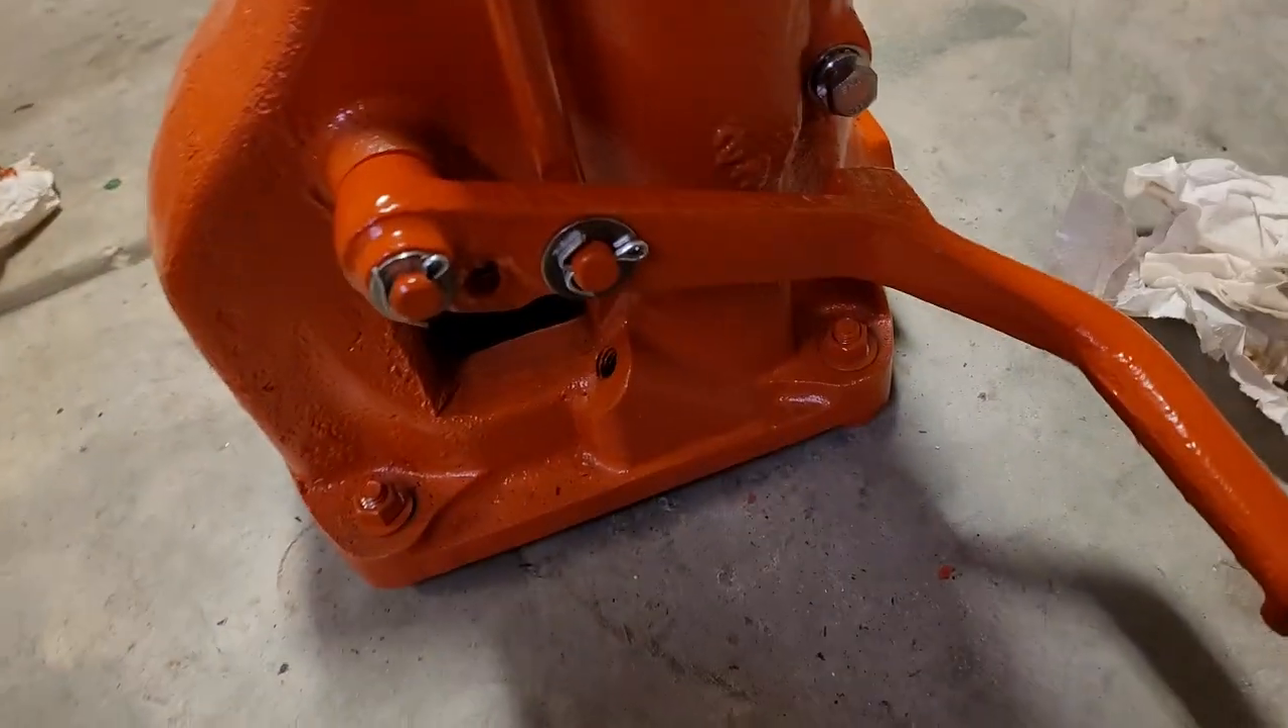Alright, so we have the rod mounted.